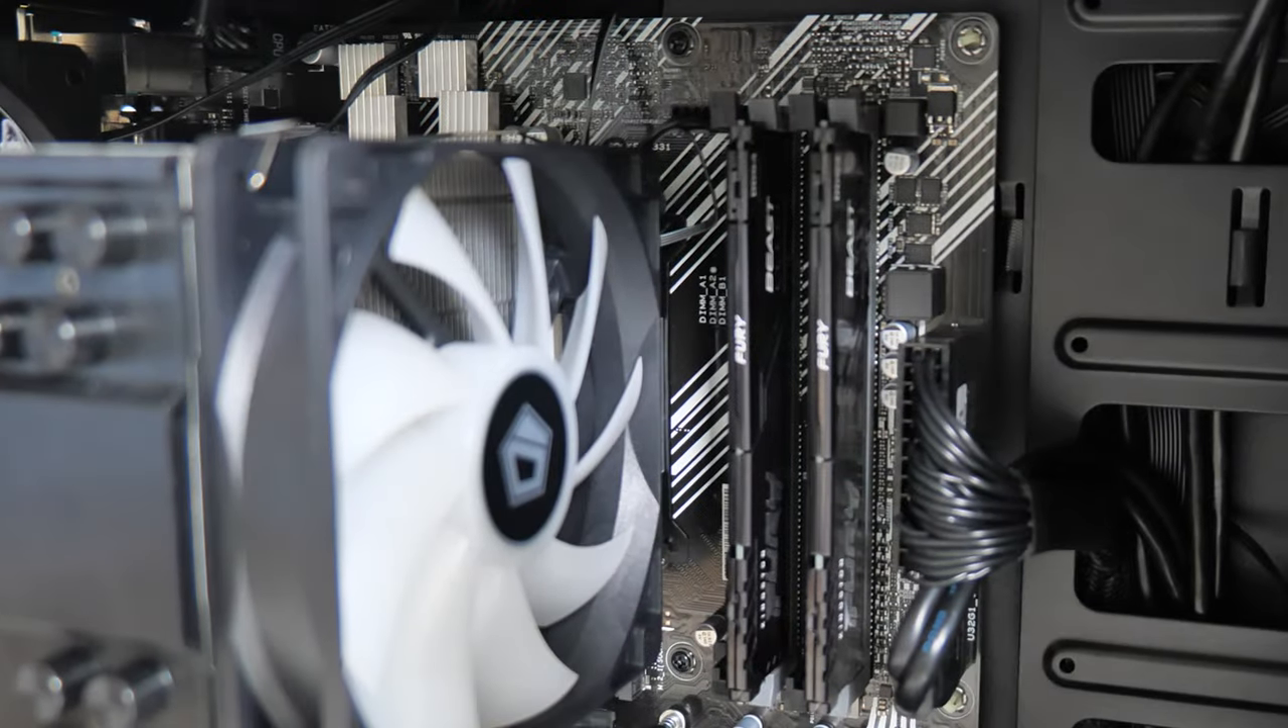That is the RAM installed.